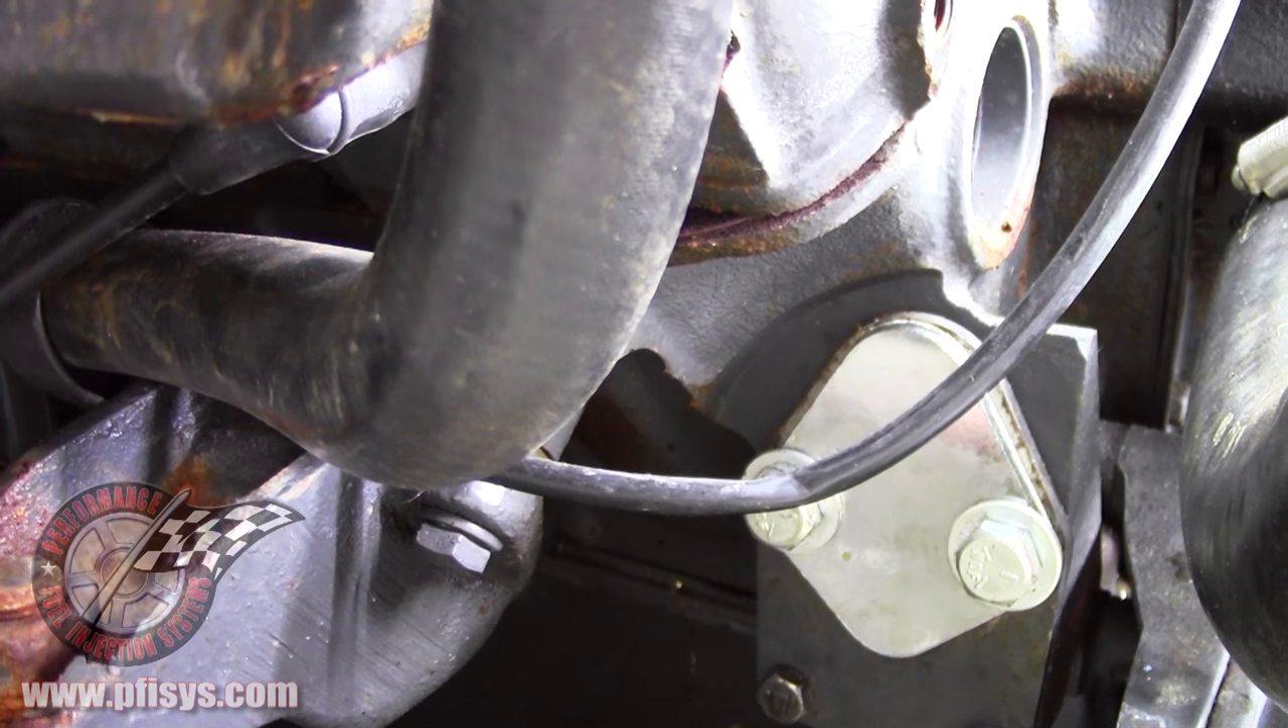Okay, now we have the fuel pump removed and we have the block off plate put in.